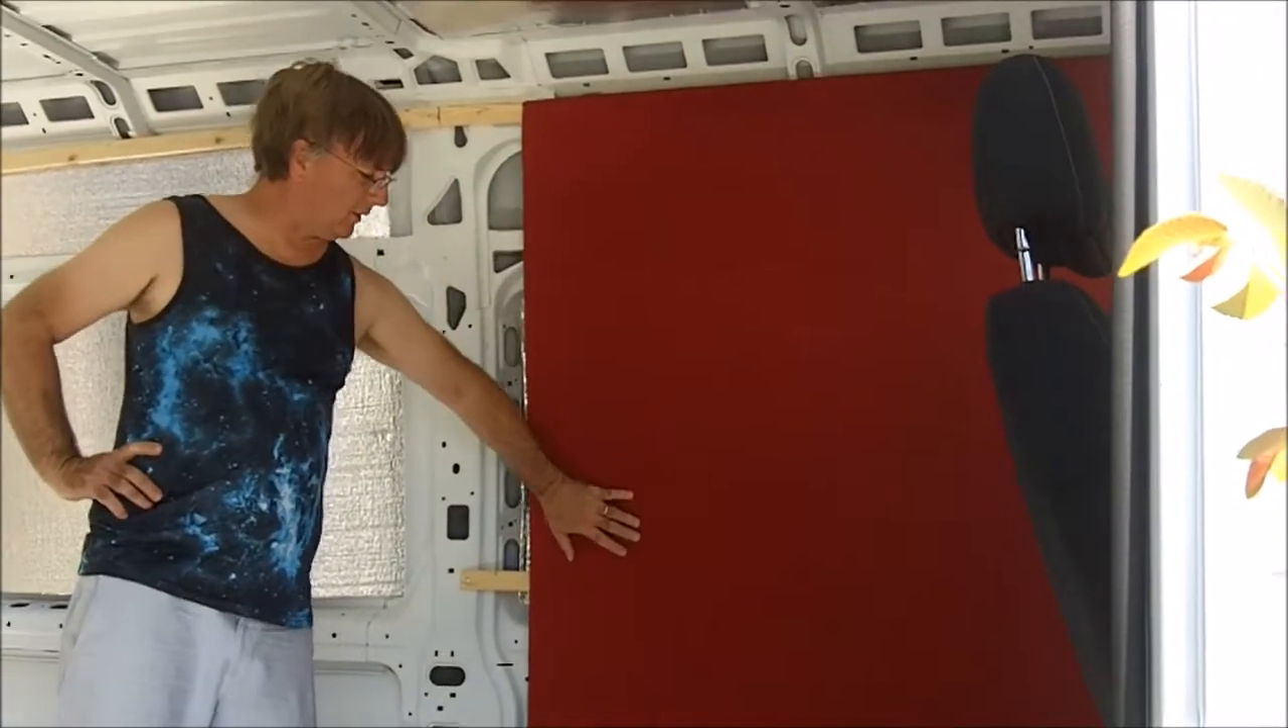Alright, we got our first panel up in our van.